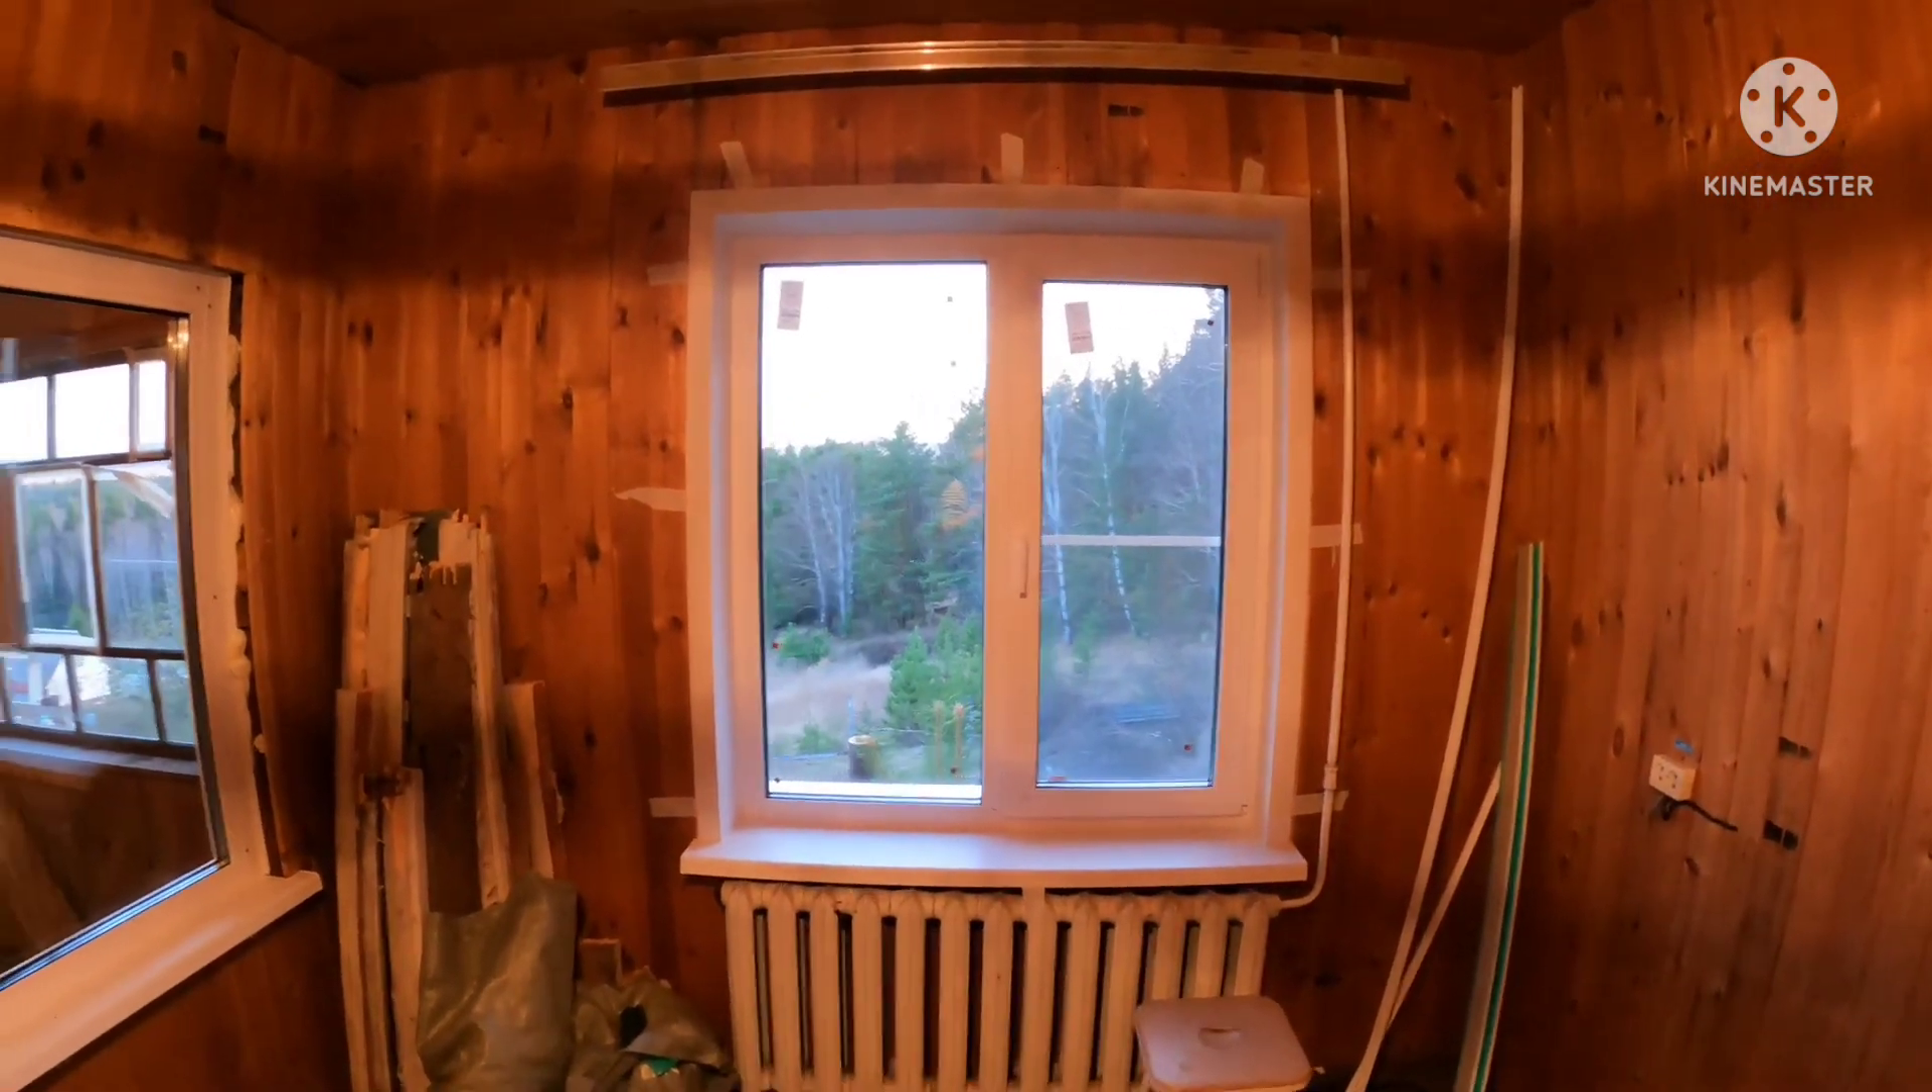Все, закончили монтажники работу... Последнее окно установлено...